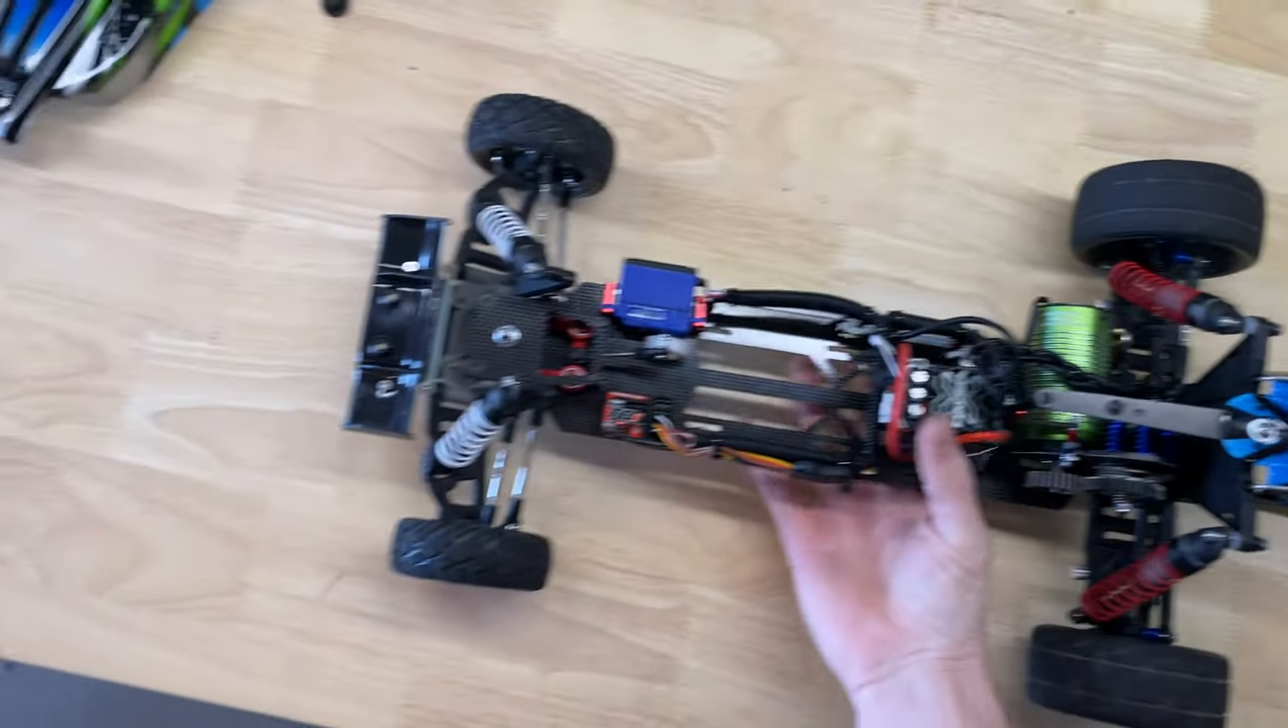Tires are back on and we are looking really really good.